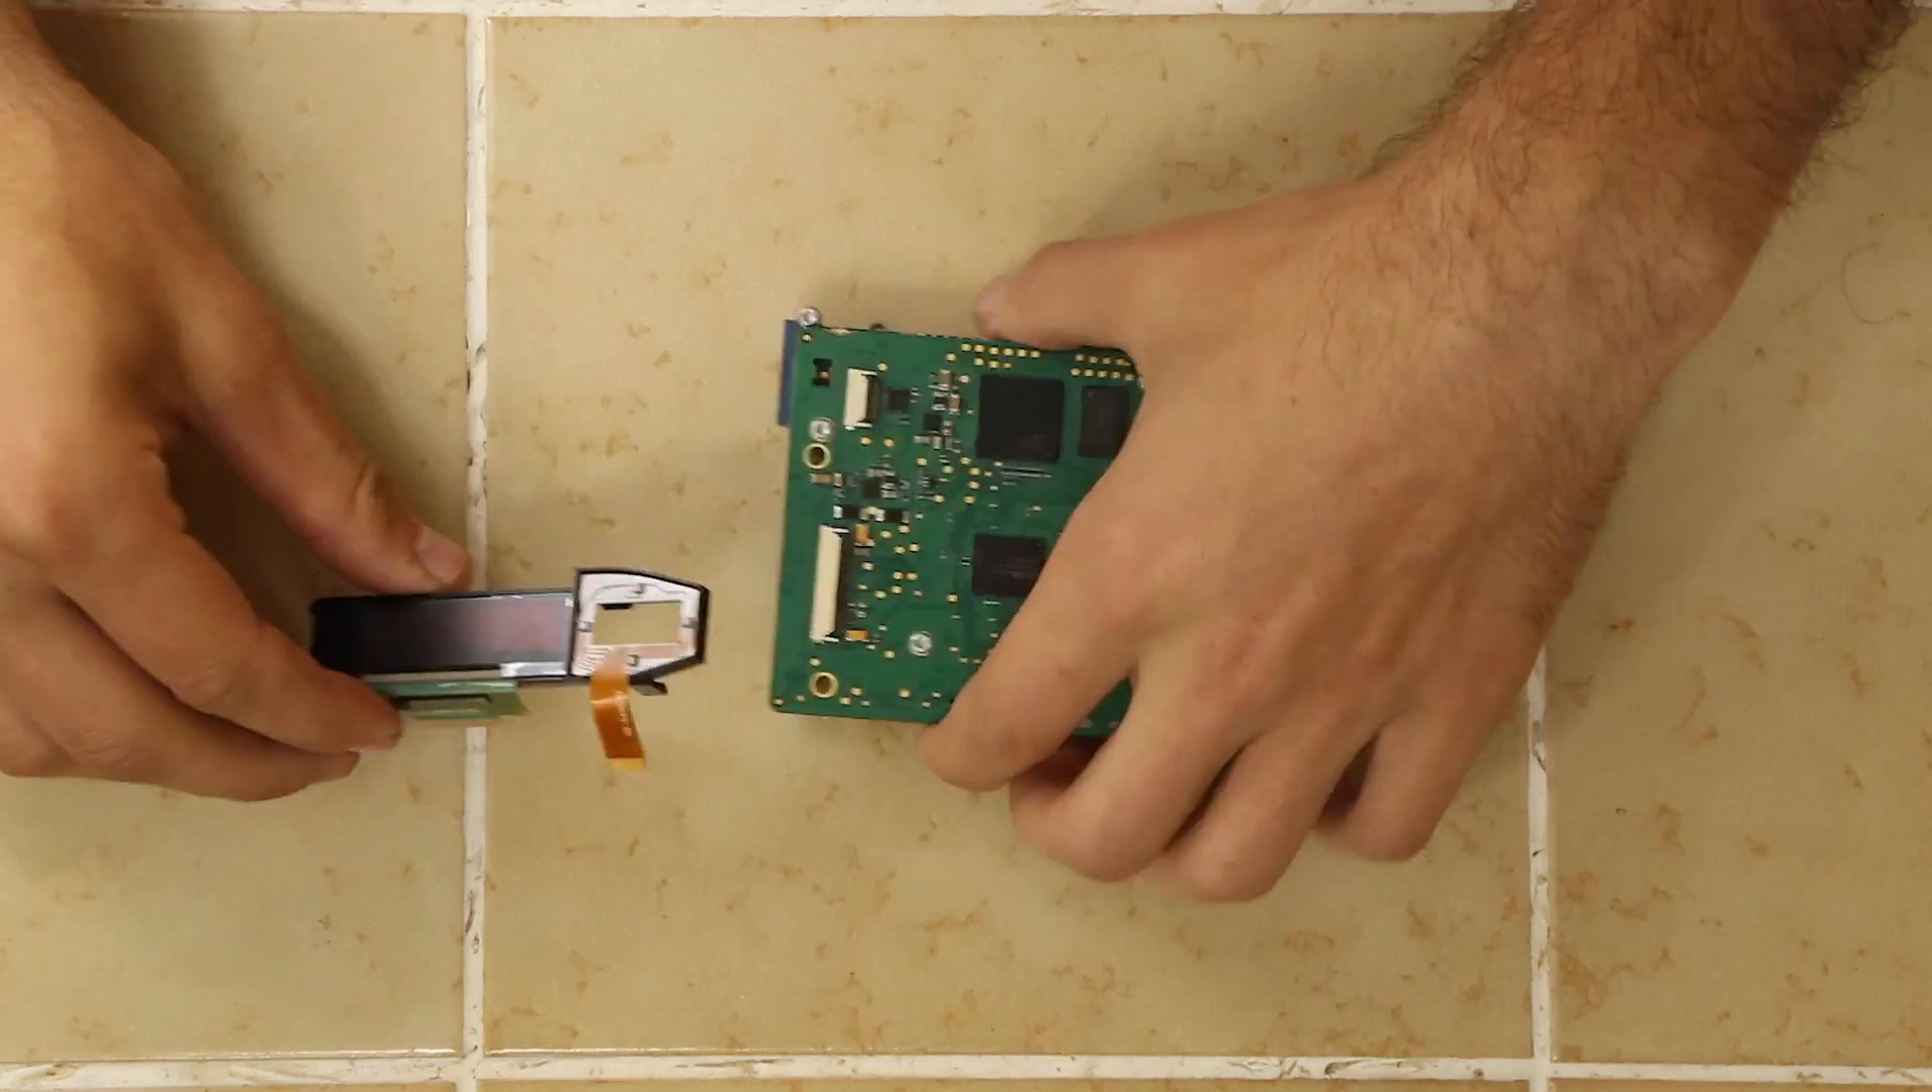So, we have removed the display.